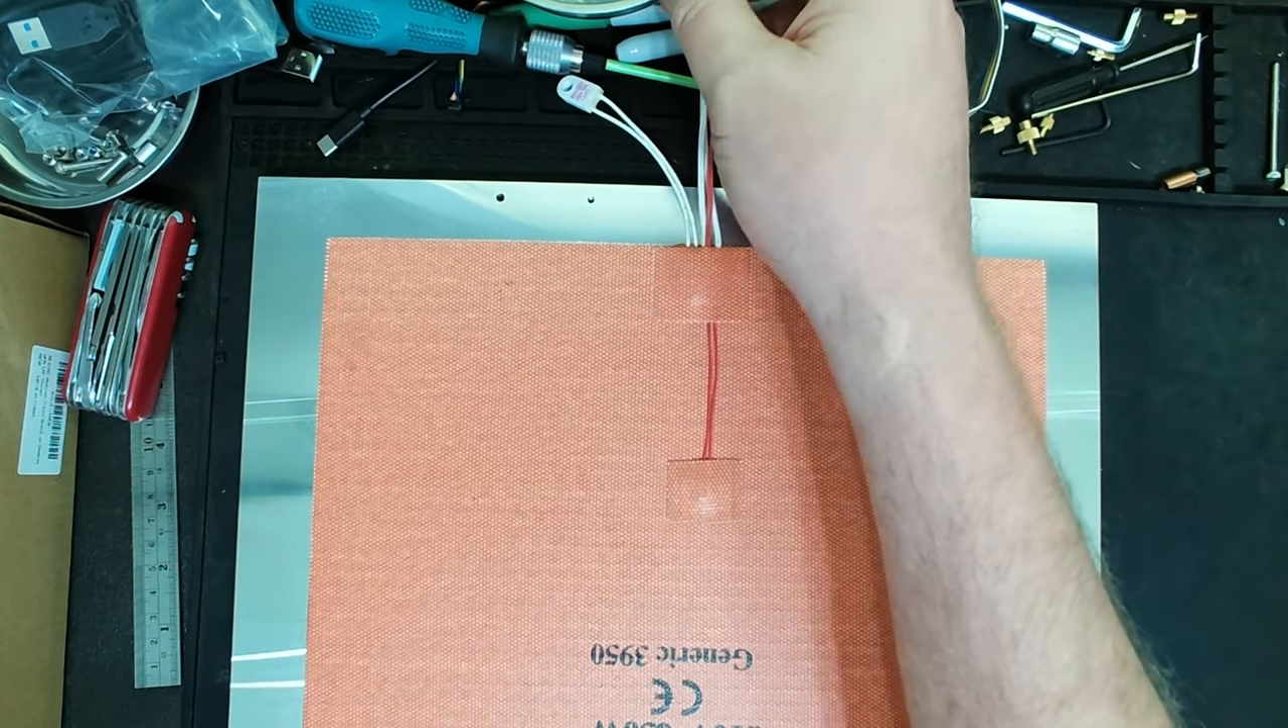So right now I have the heated pad installed, wires going towards the back.